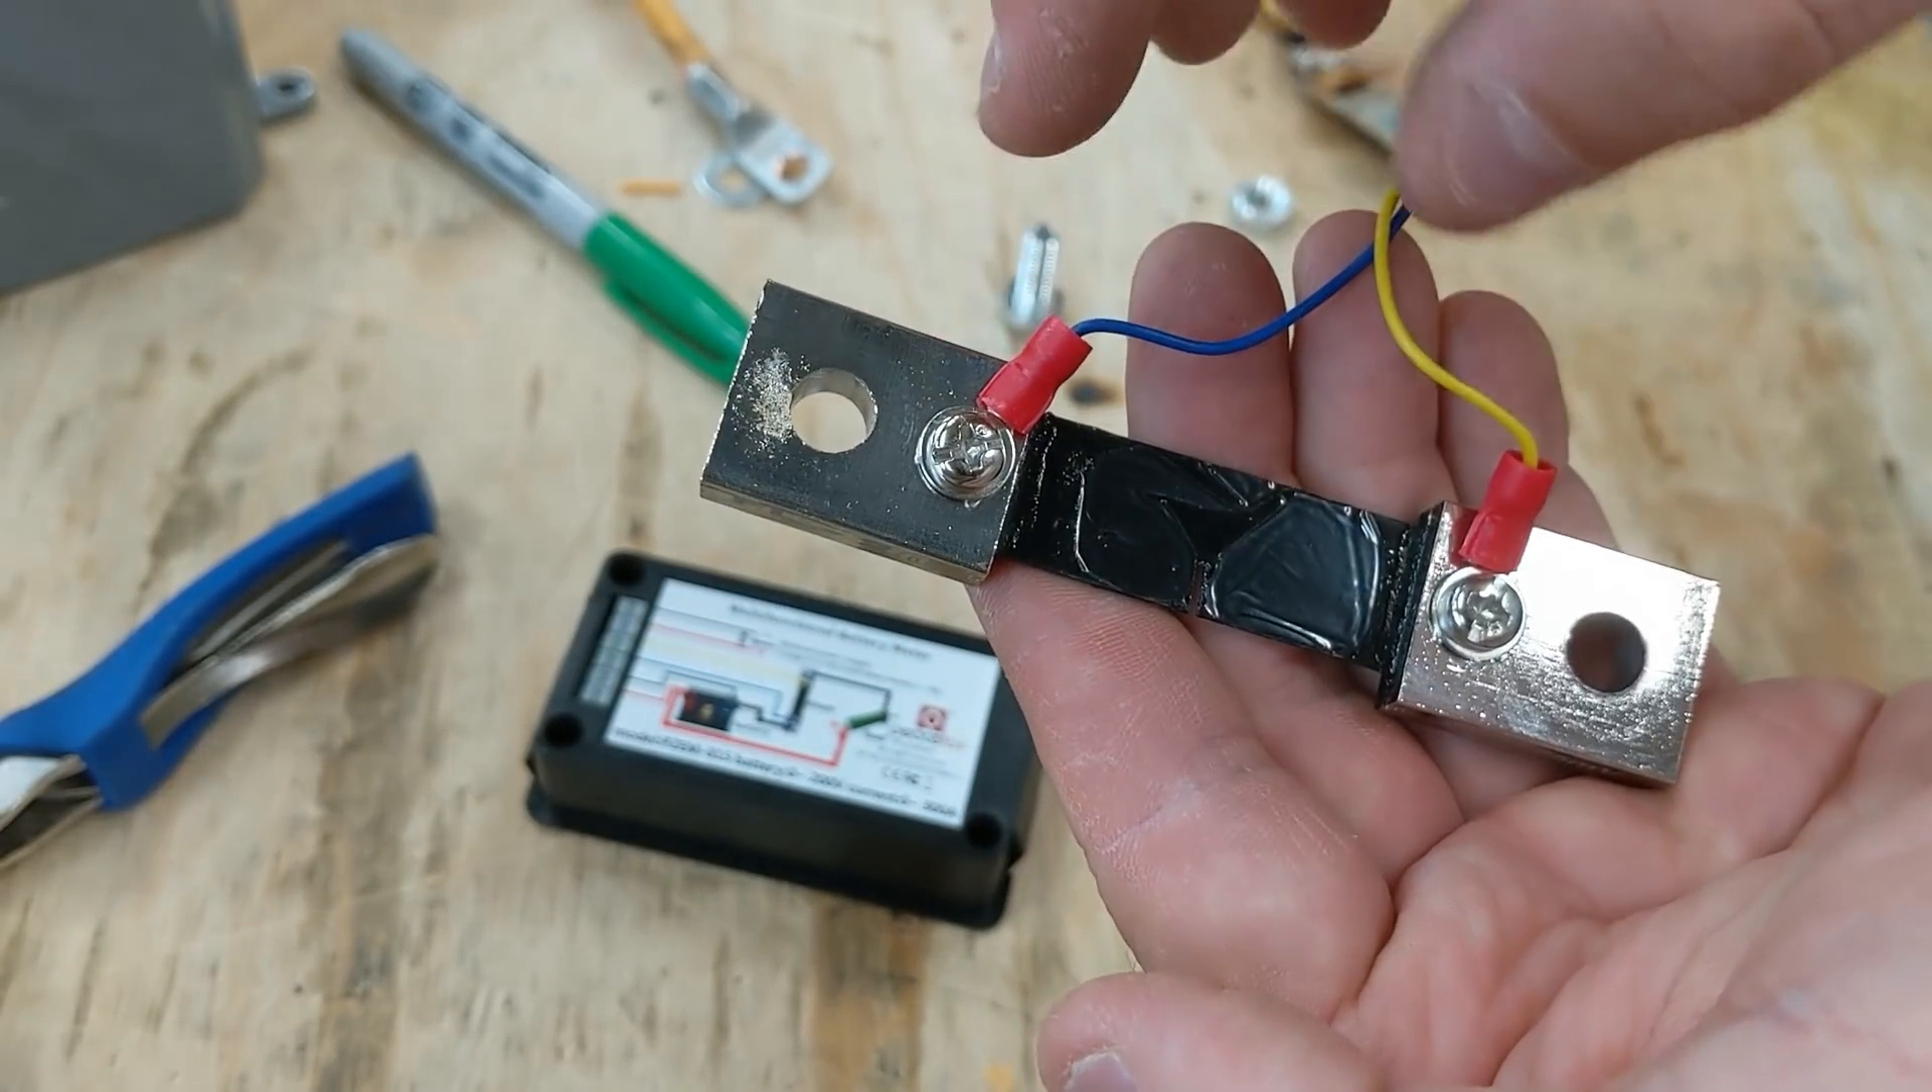So I've already attached these two wires to the back of the shunt.